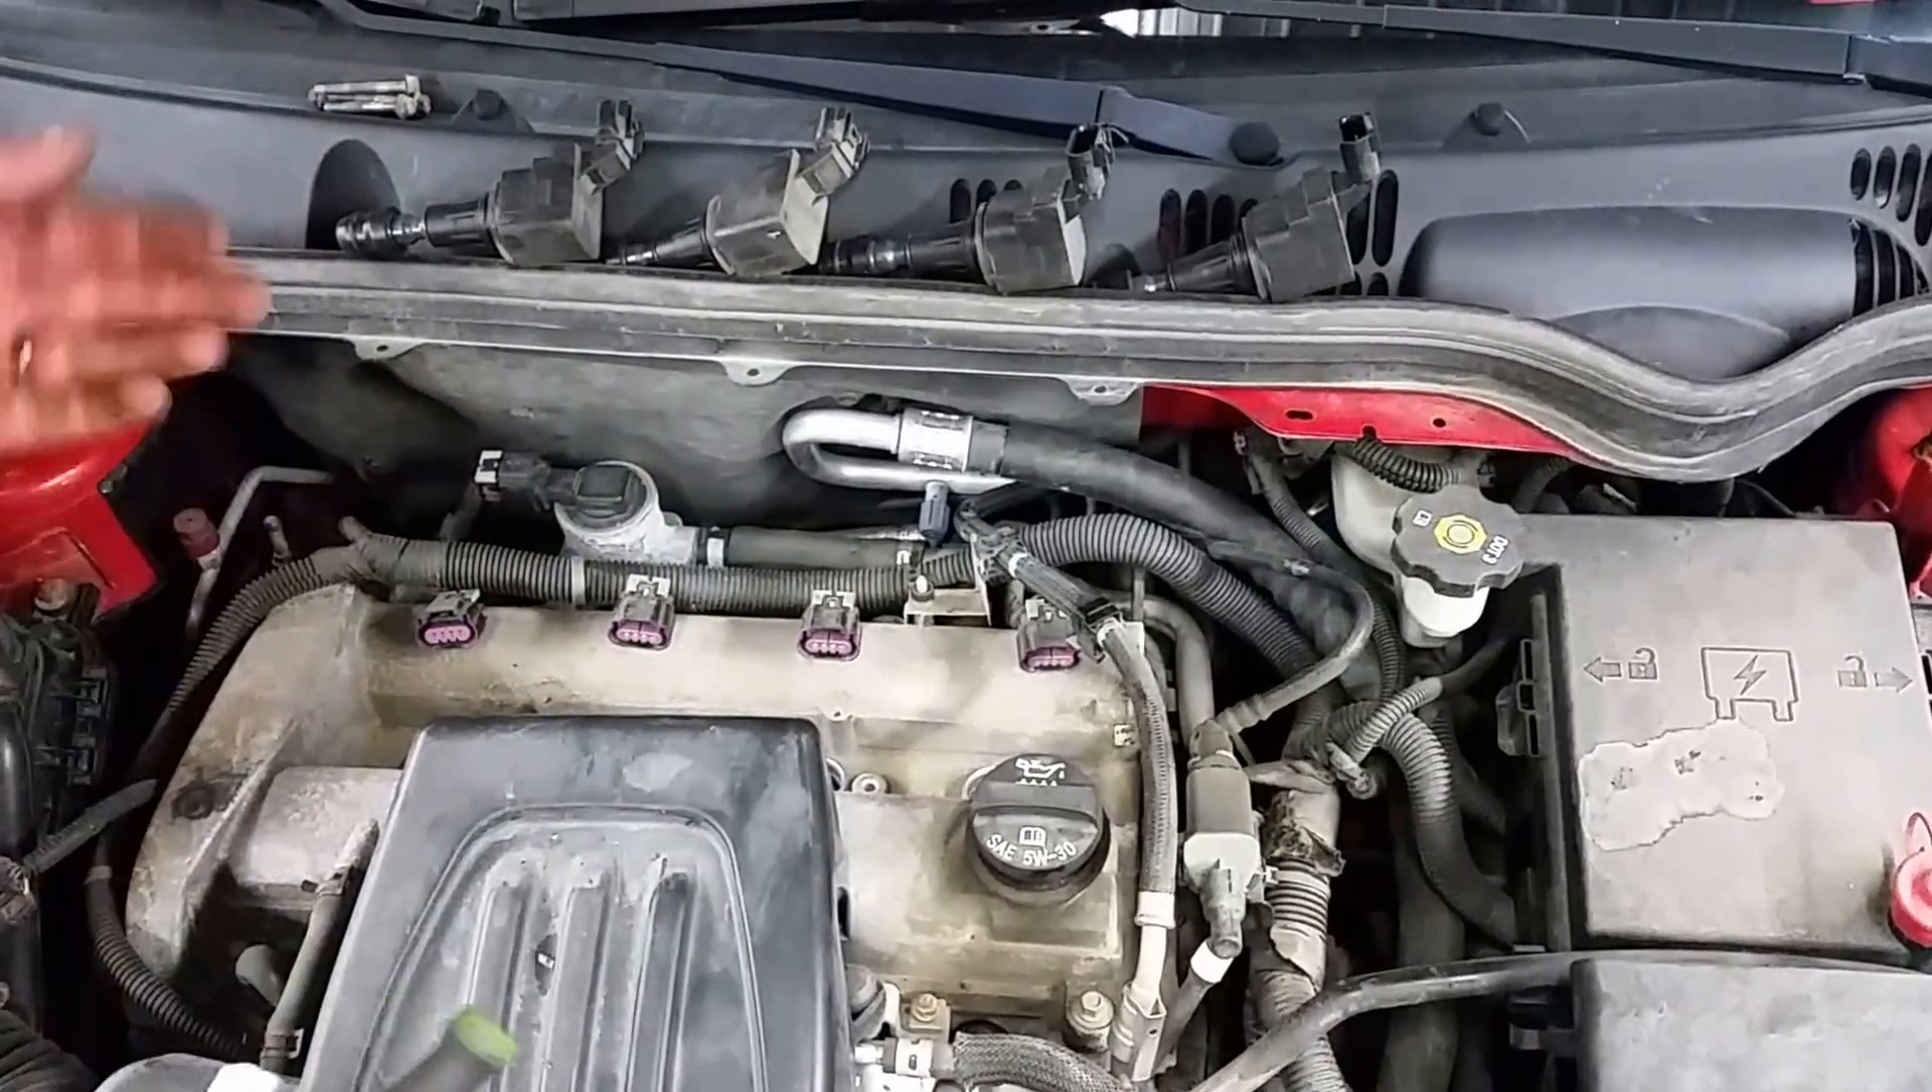Alright, so at this point, you've got all your coils removed. You've cleaned all the debris out of the way.